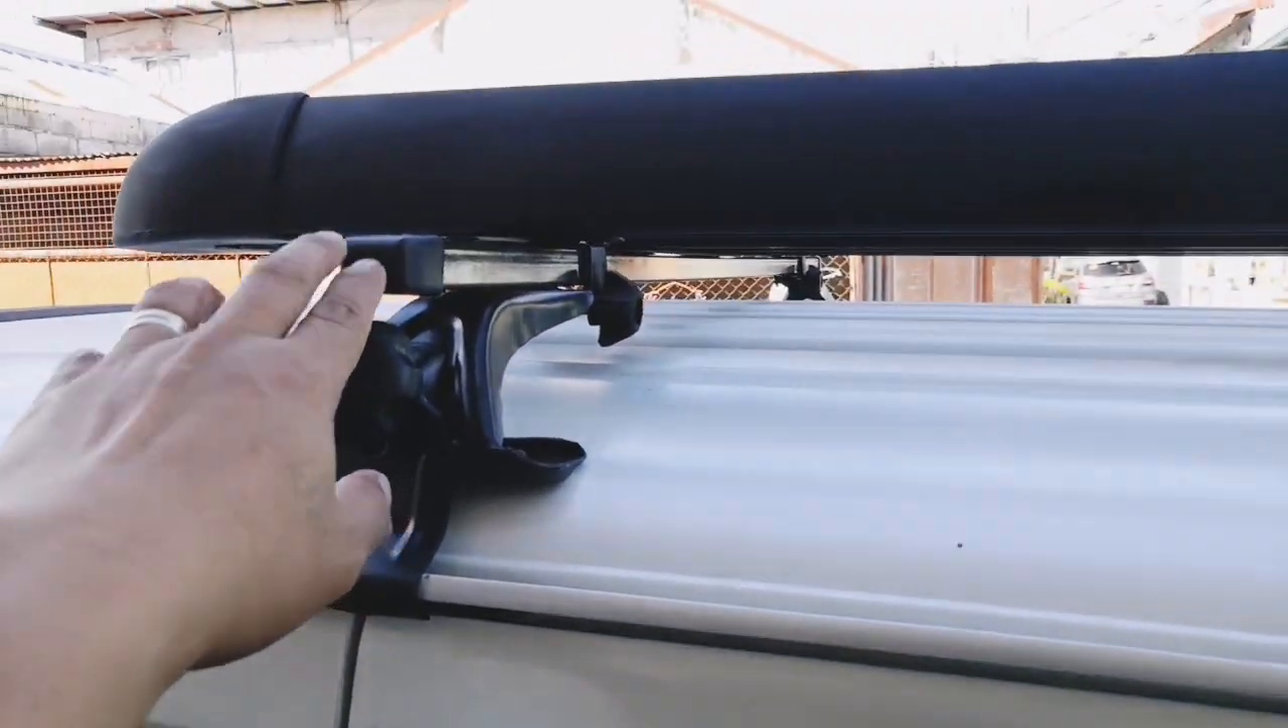Nakabit na natin yung ating roof rack napalitan na natin ng bar pang low roof.